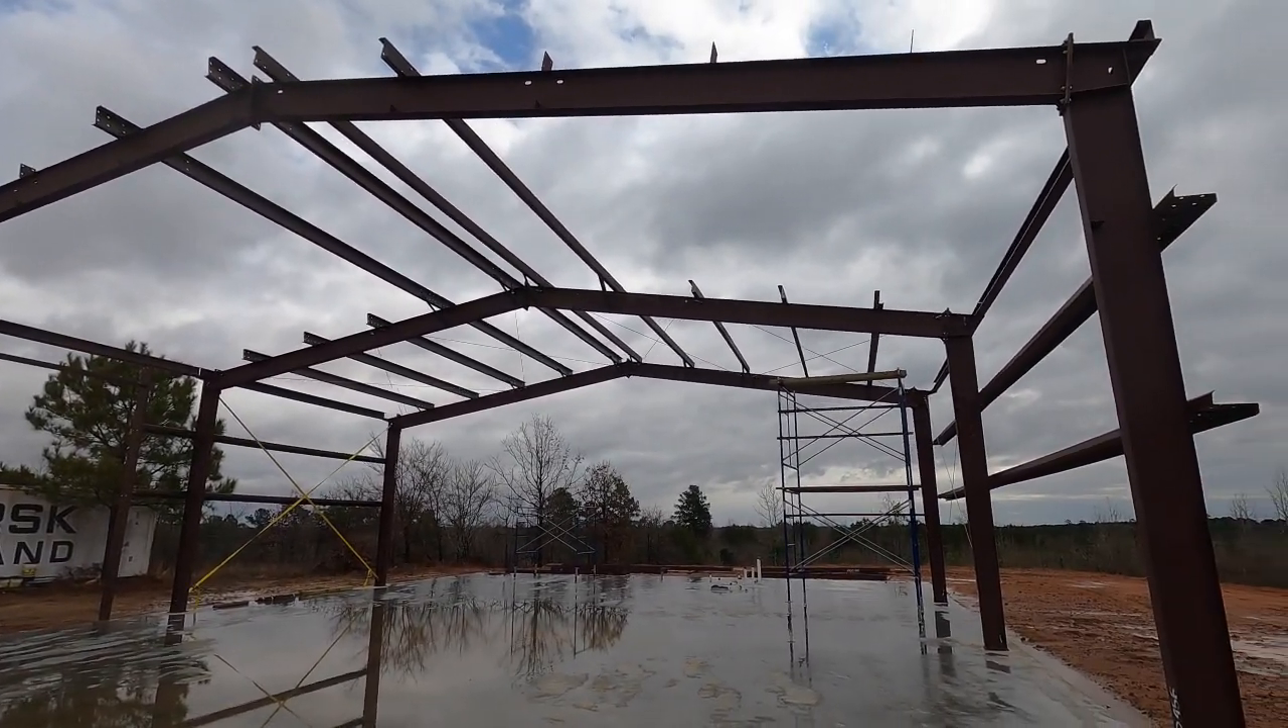Like I say it's day five and we've got to get the rest of these roof purlins up.